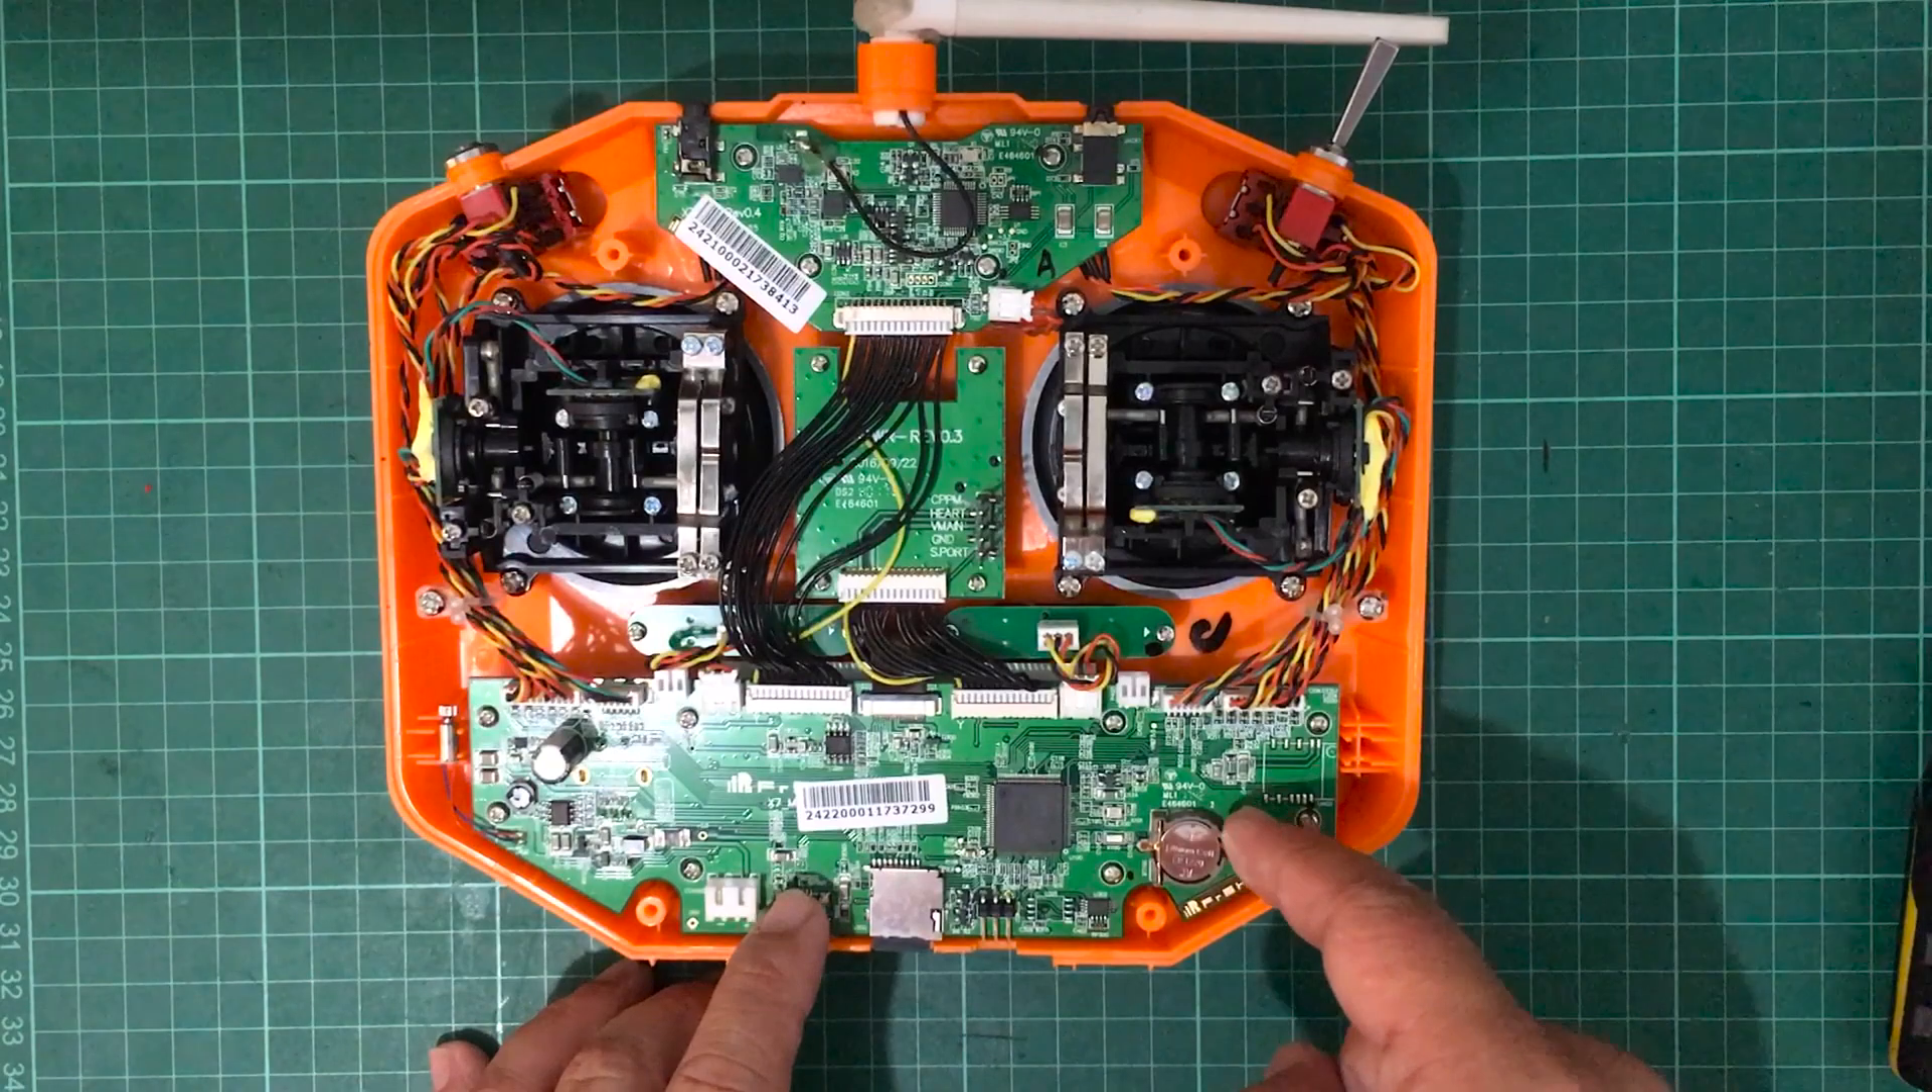So here's my QX7 radio and I've already opened it up at the back and we also need to get access to this other side of this main board.